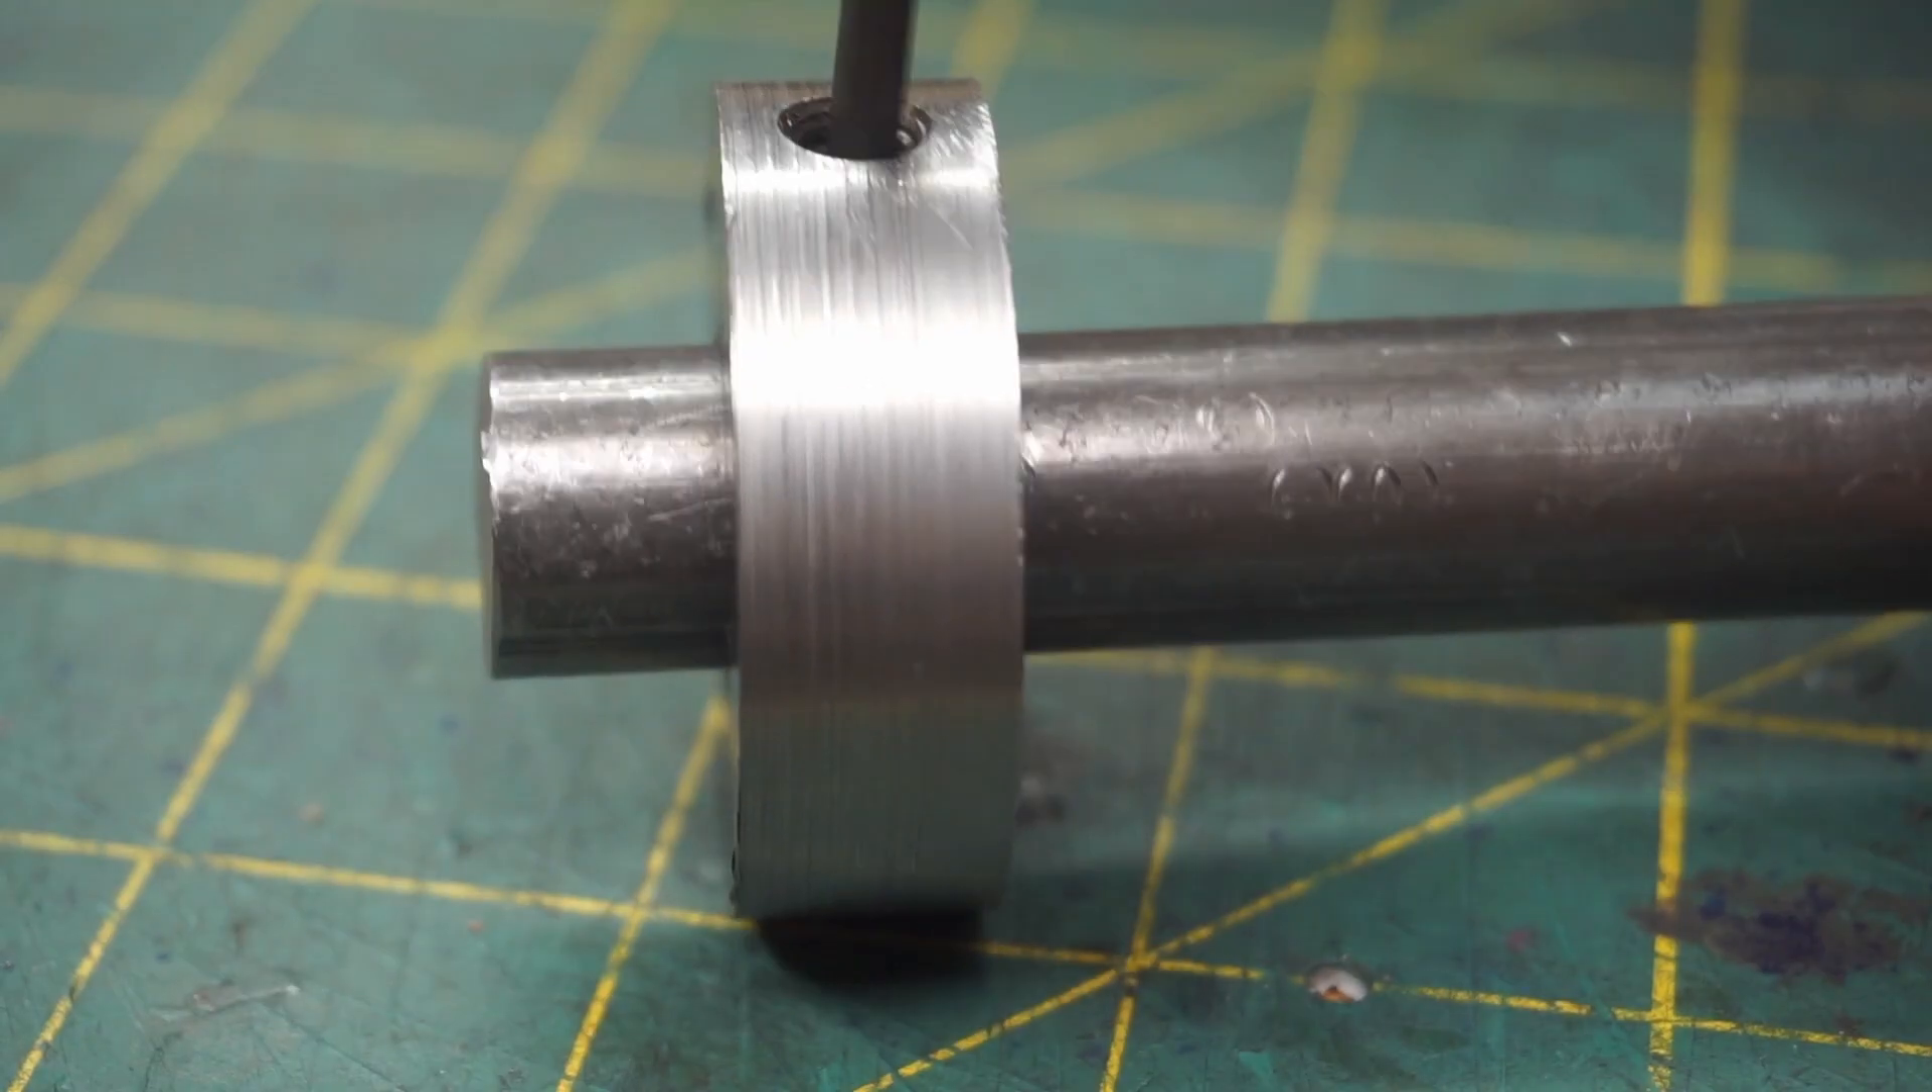I measured and cut some steel bar, and then roughly installed the steel discs onto the end. I'm not really worried about precision yet.